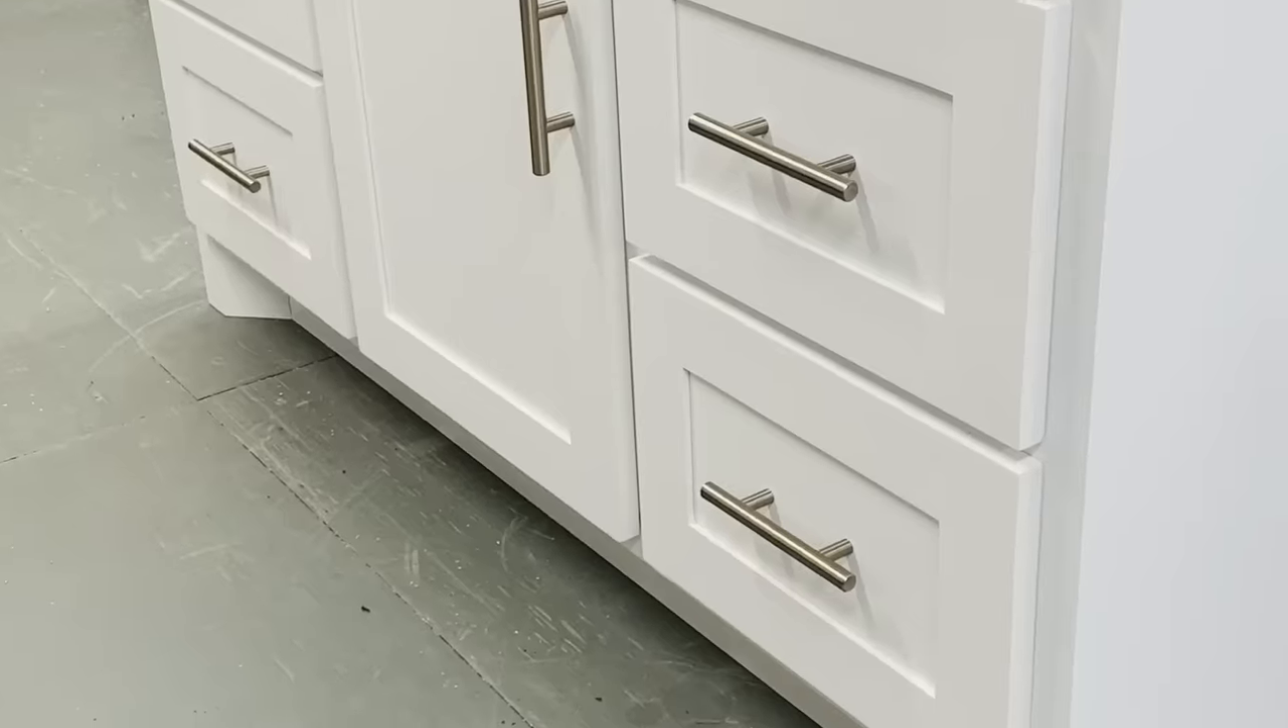Finished drilling all the way through the drawer box and installed the drawer pulls and these things were finished.